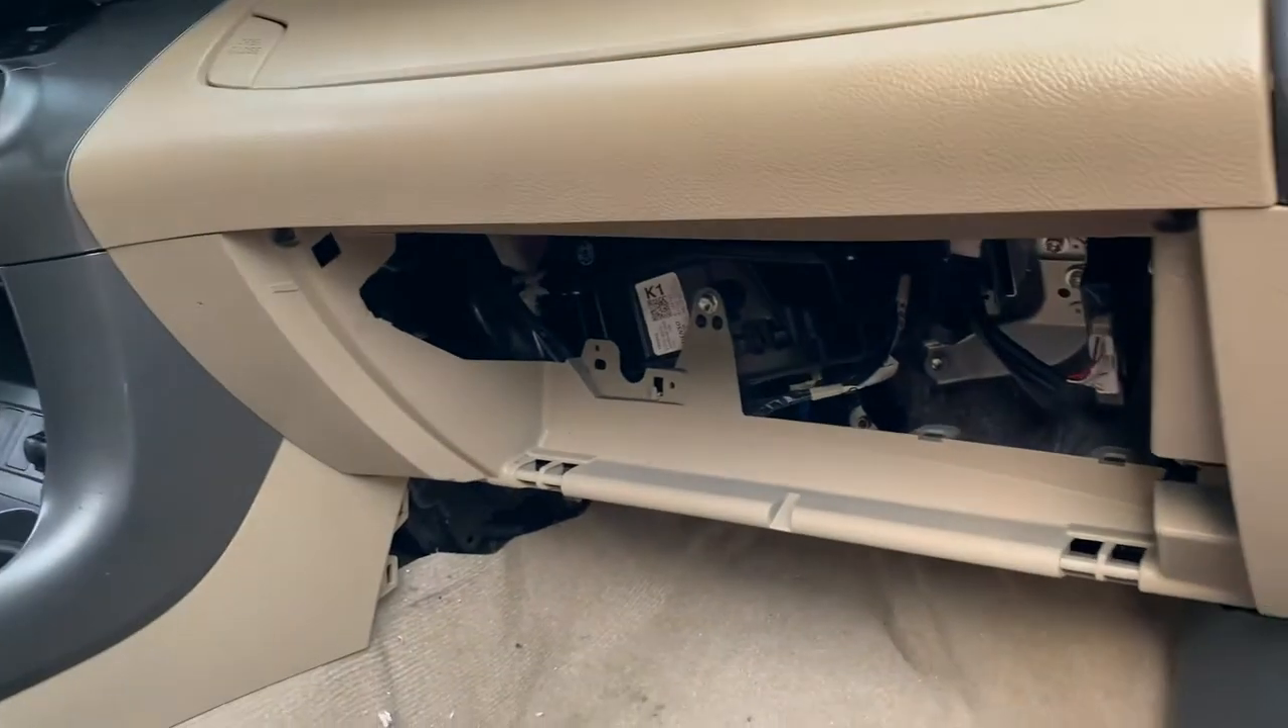As you can see, I got the glove box off.